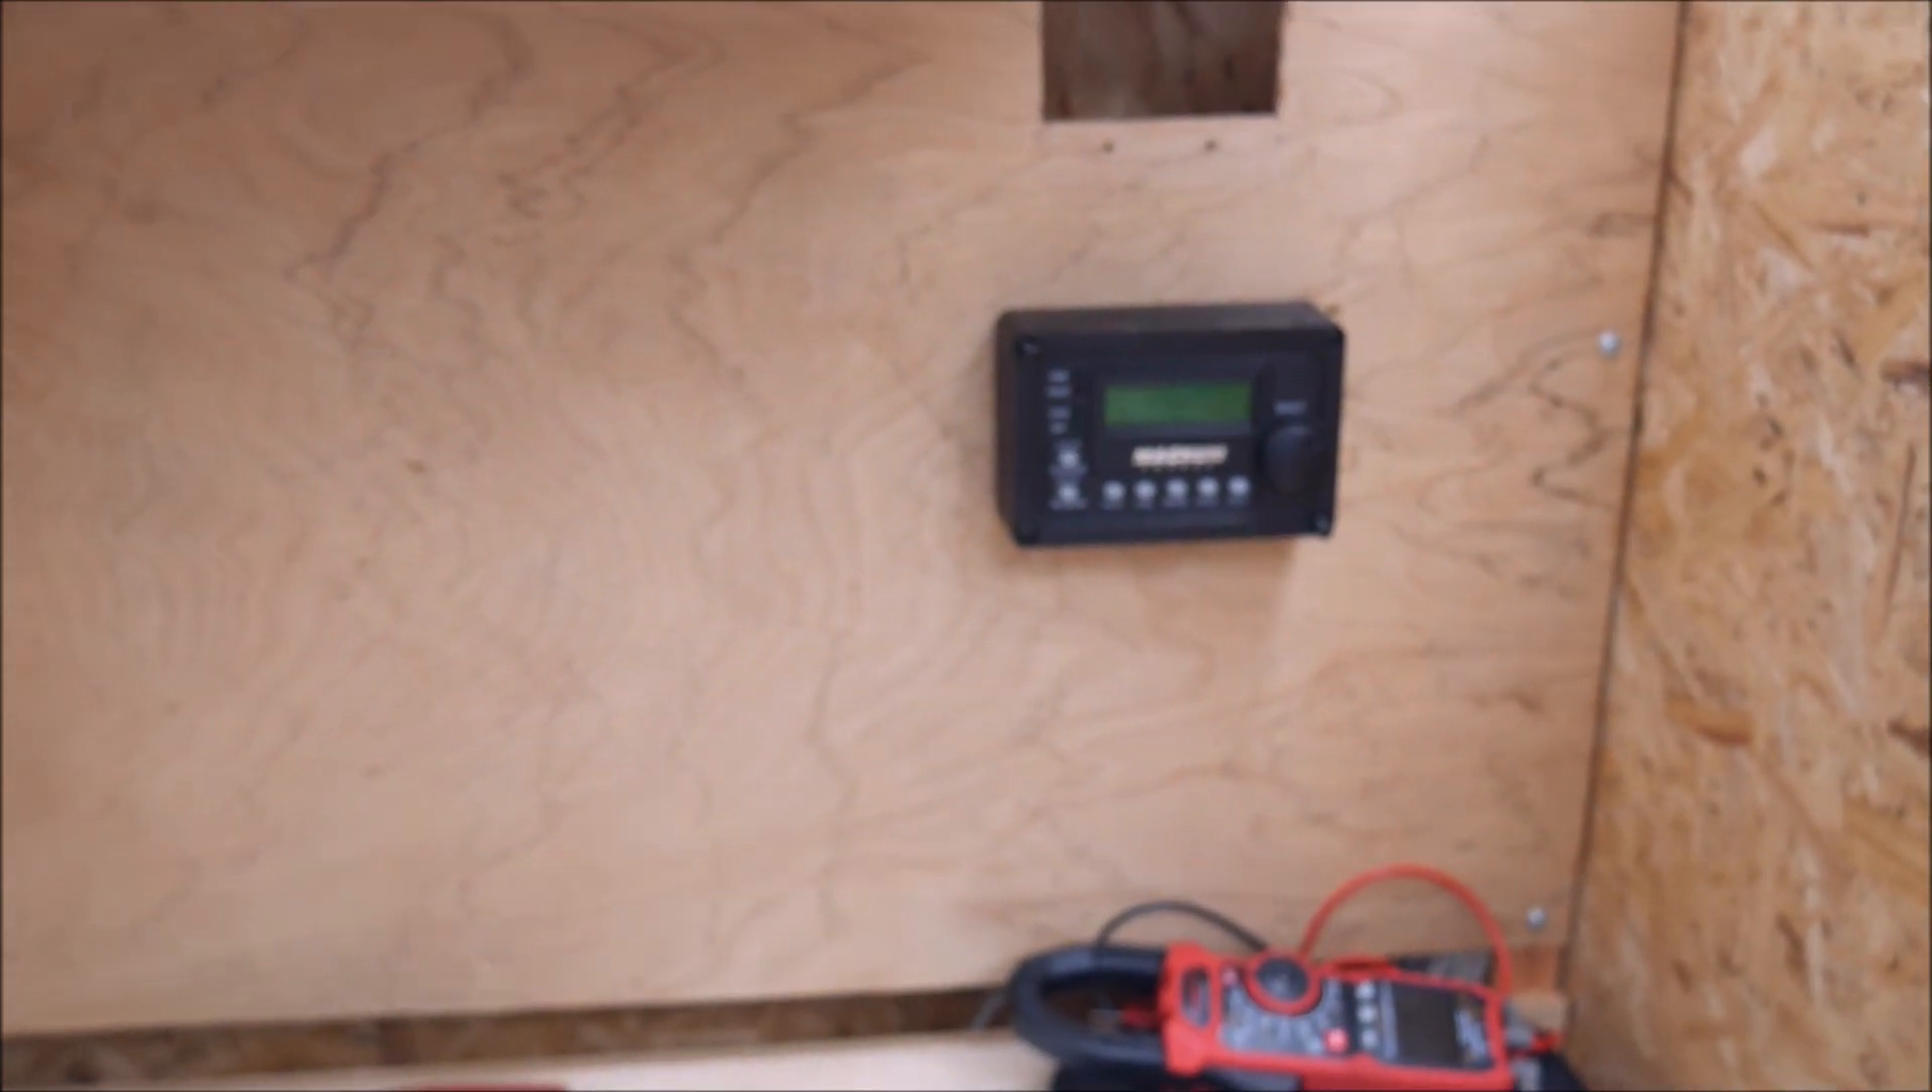I've got the control box mounted up there. And all the wires are kind of hidden behind there.